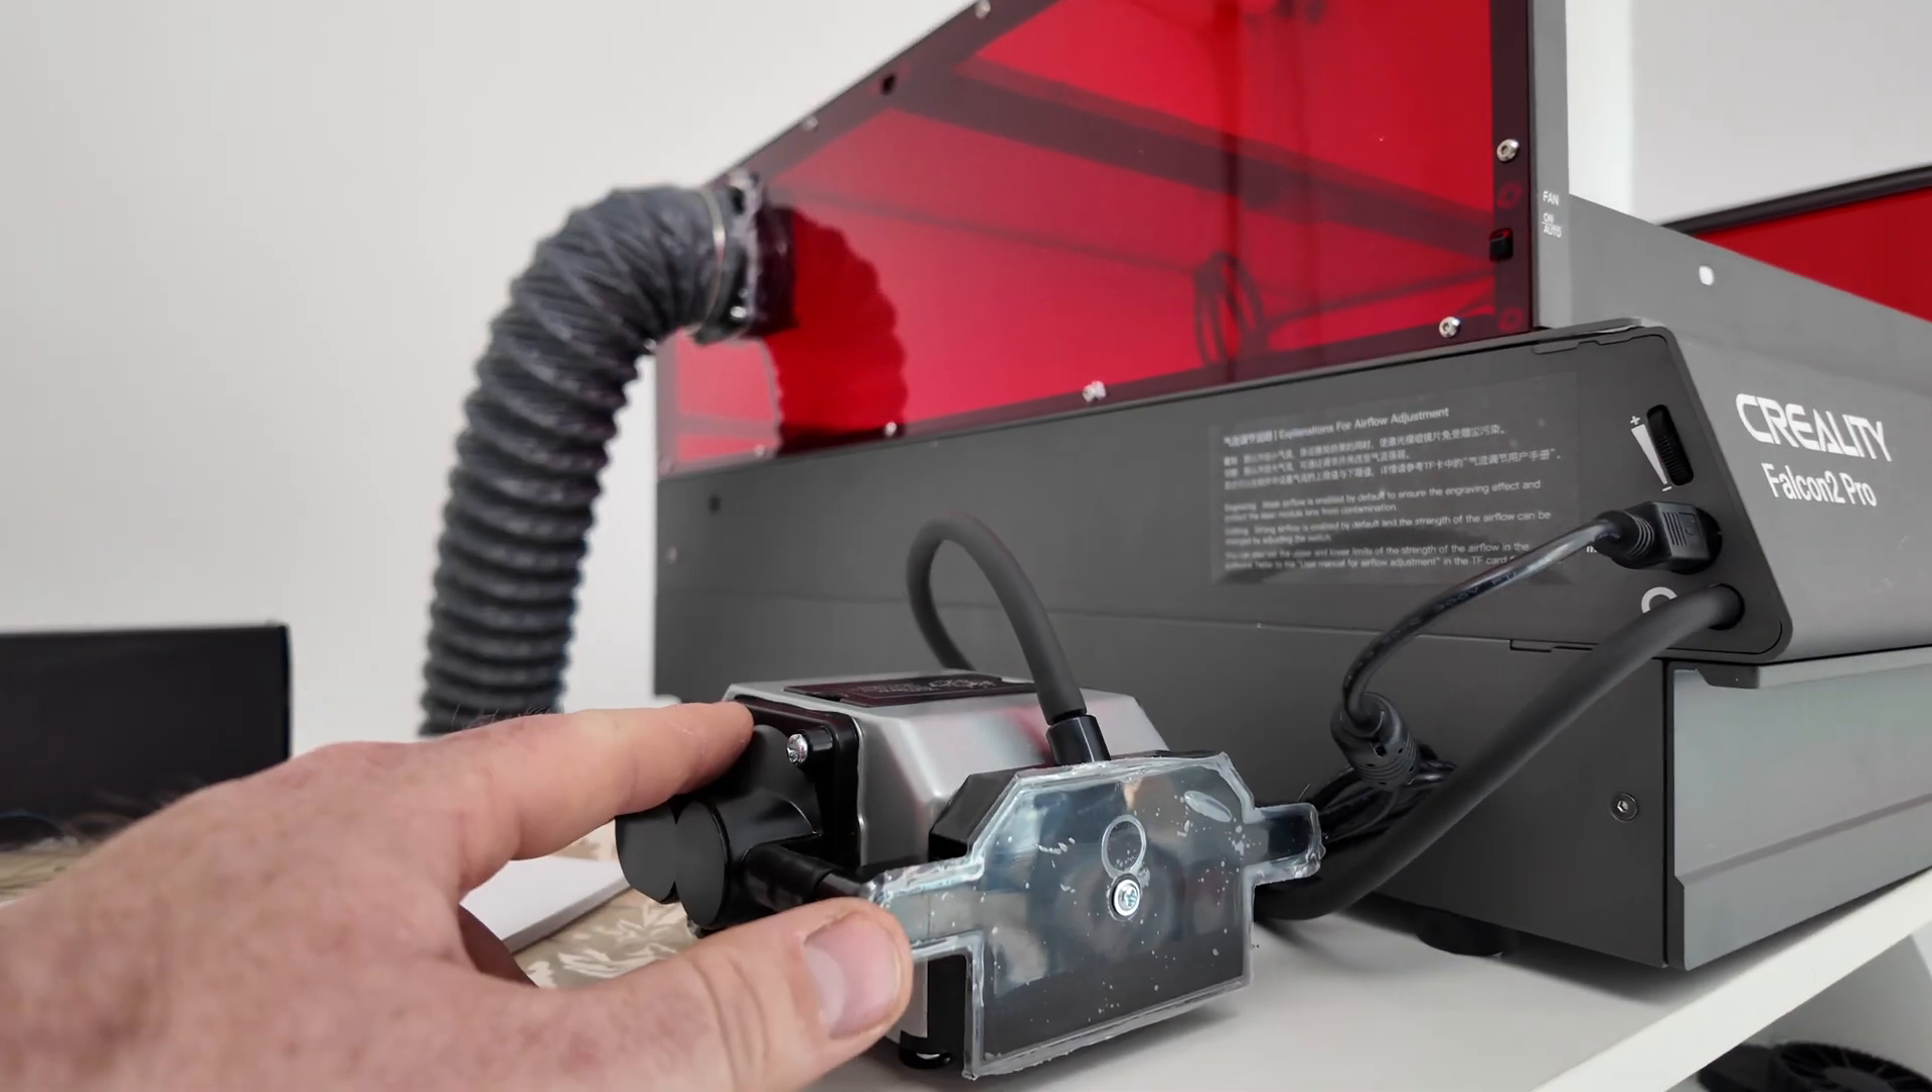We've got our air assist with our little compressor there, tubed up and into the machine, power from the machine into the air assist and then a little dial wheel to control airflow.